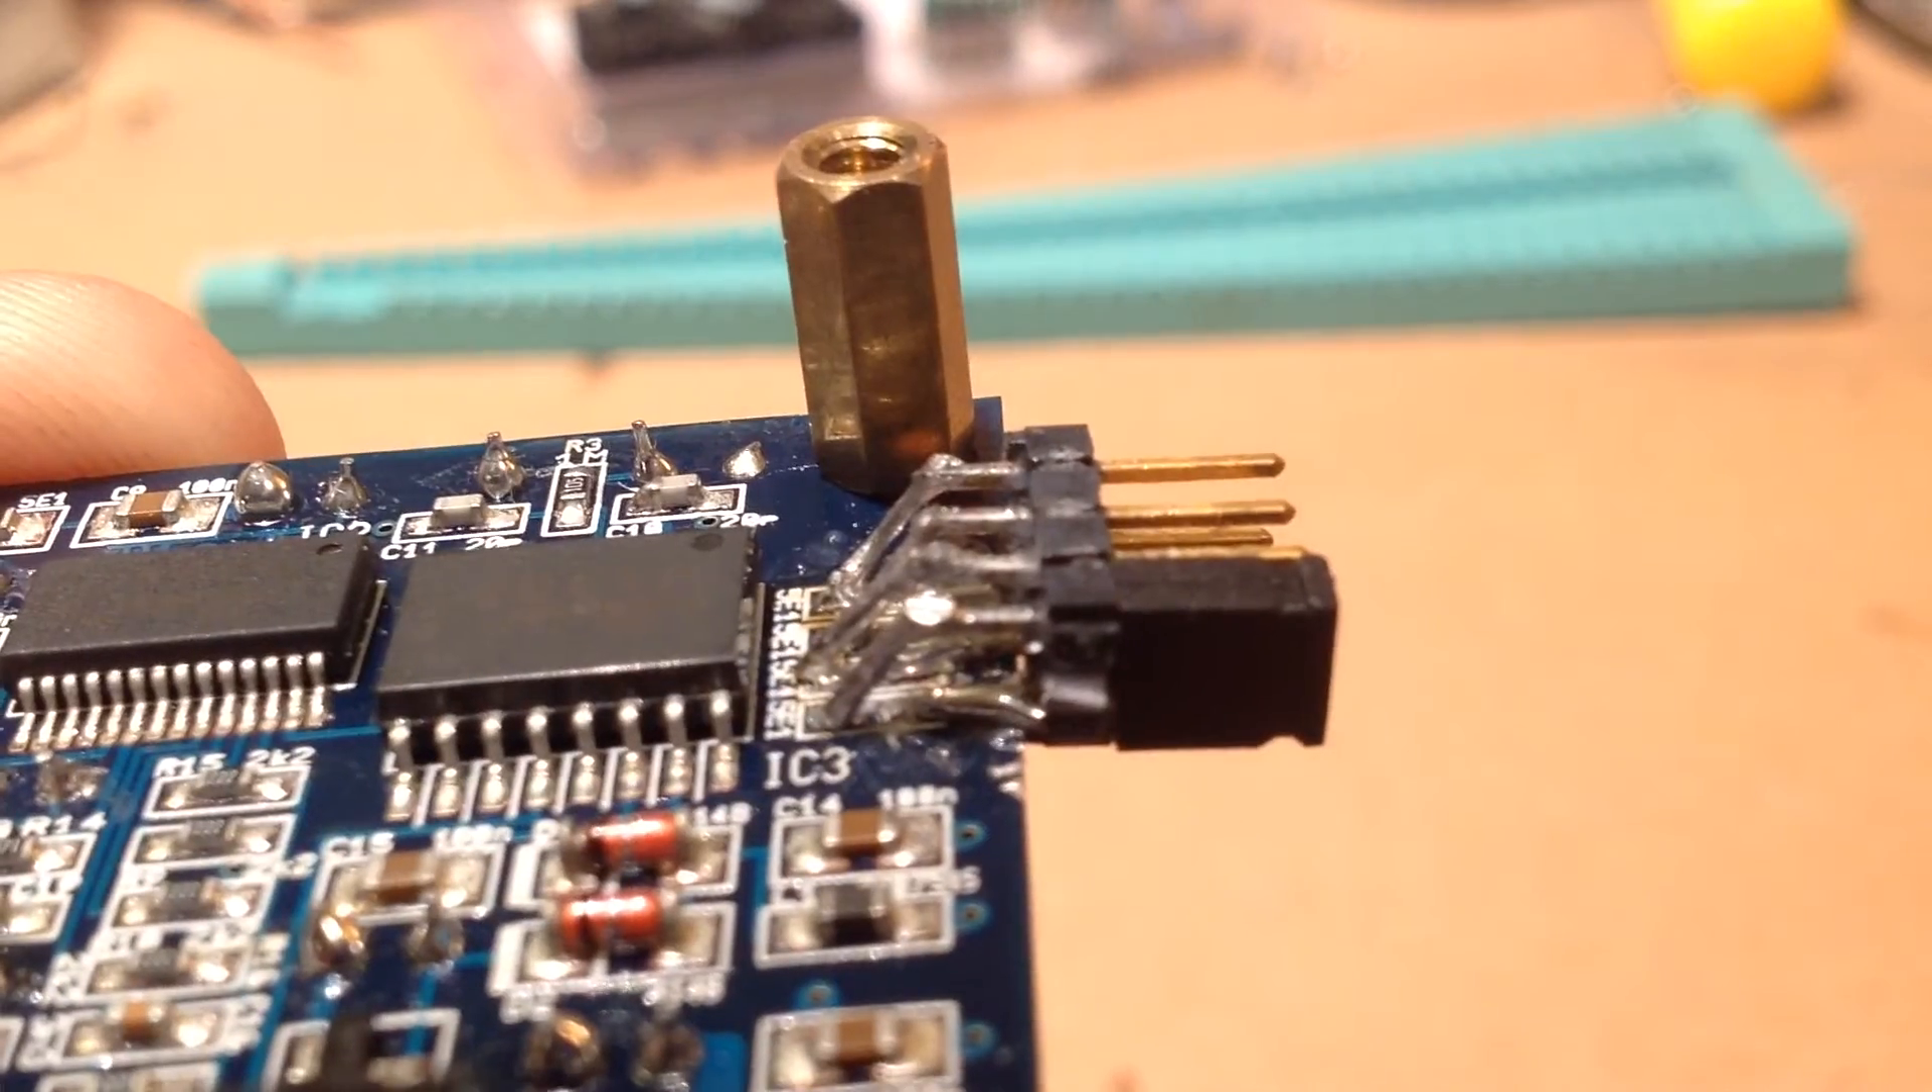The not-ground side is this side, and what I did there was just carefully constructed some tiny wires to go from the header right to each respective pad.